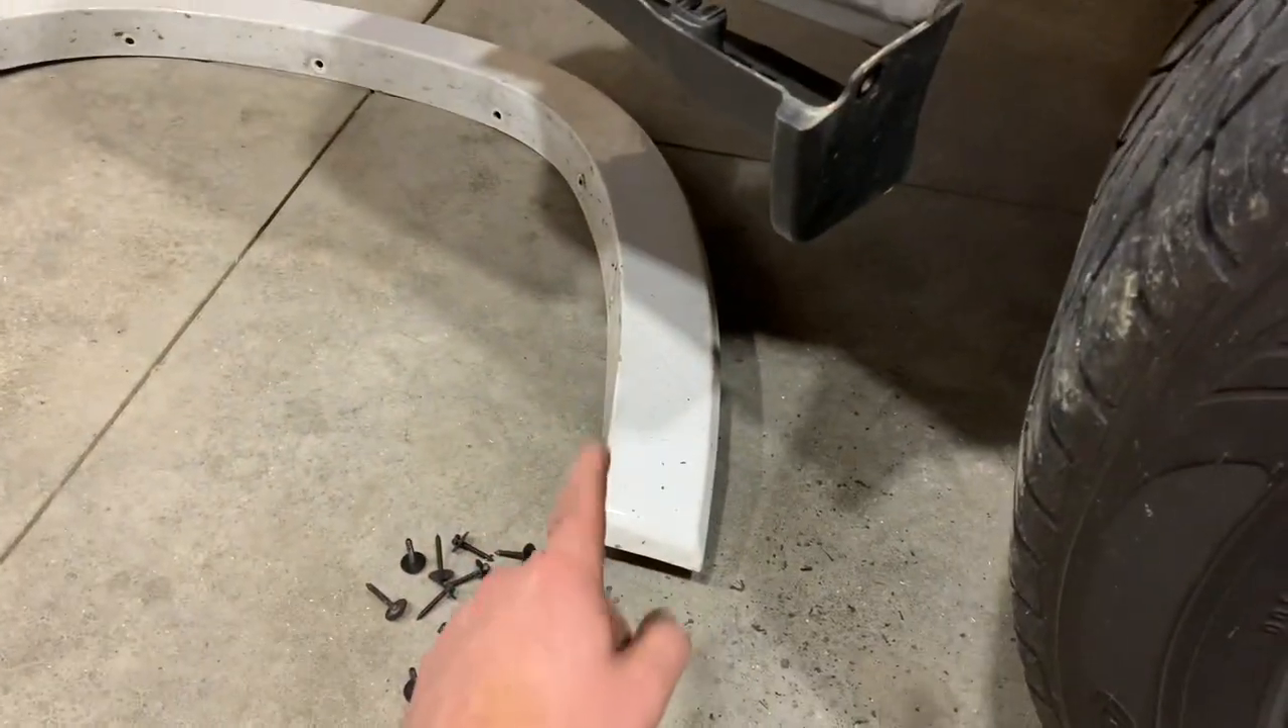I had to remove all the eight millimeter bolts that hold in the fender liner in the rear and I had to take off the fender flare.